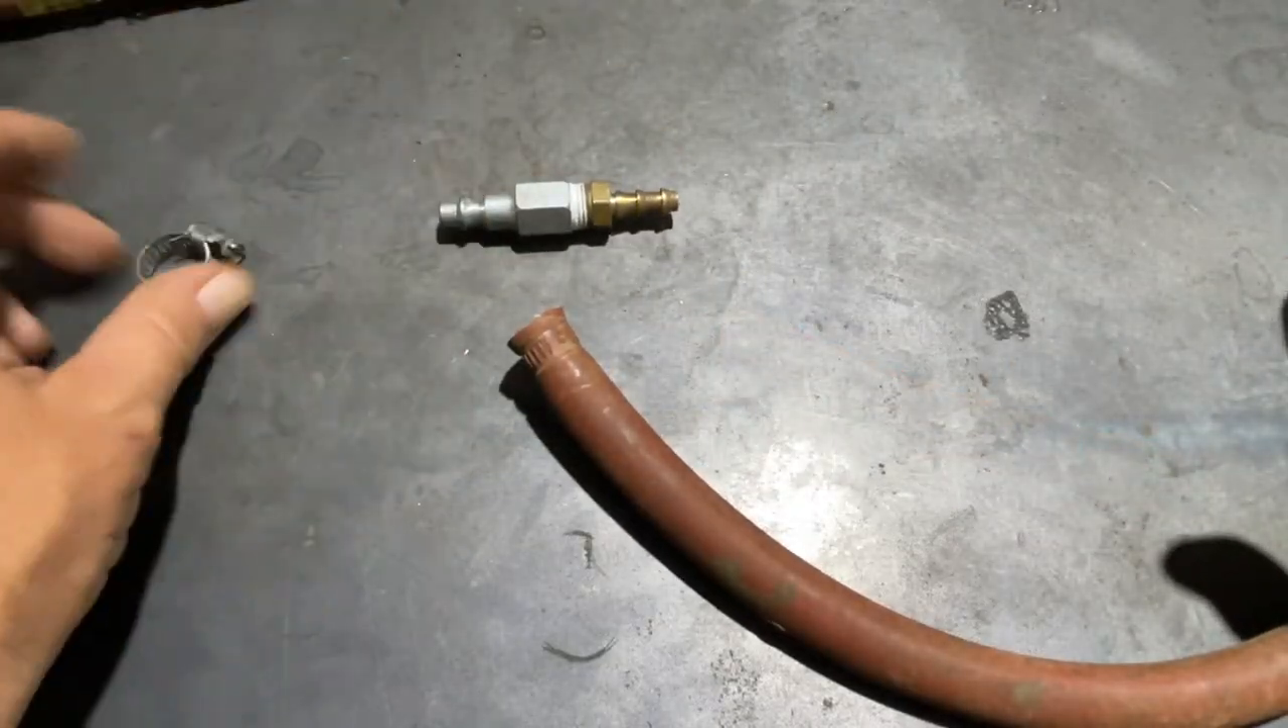So I've already taken out the female hose barb and gotten rid of this clamp.